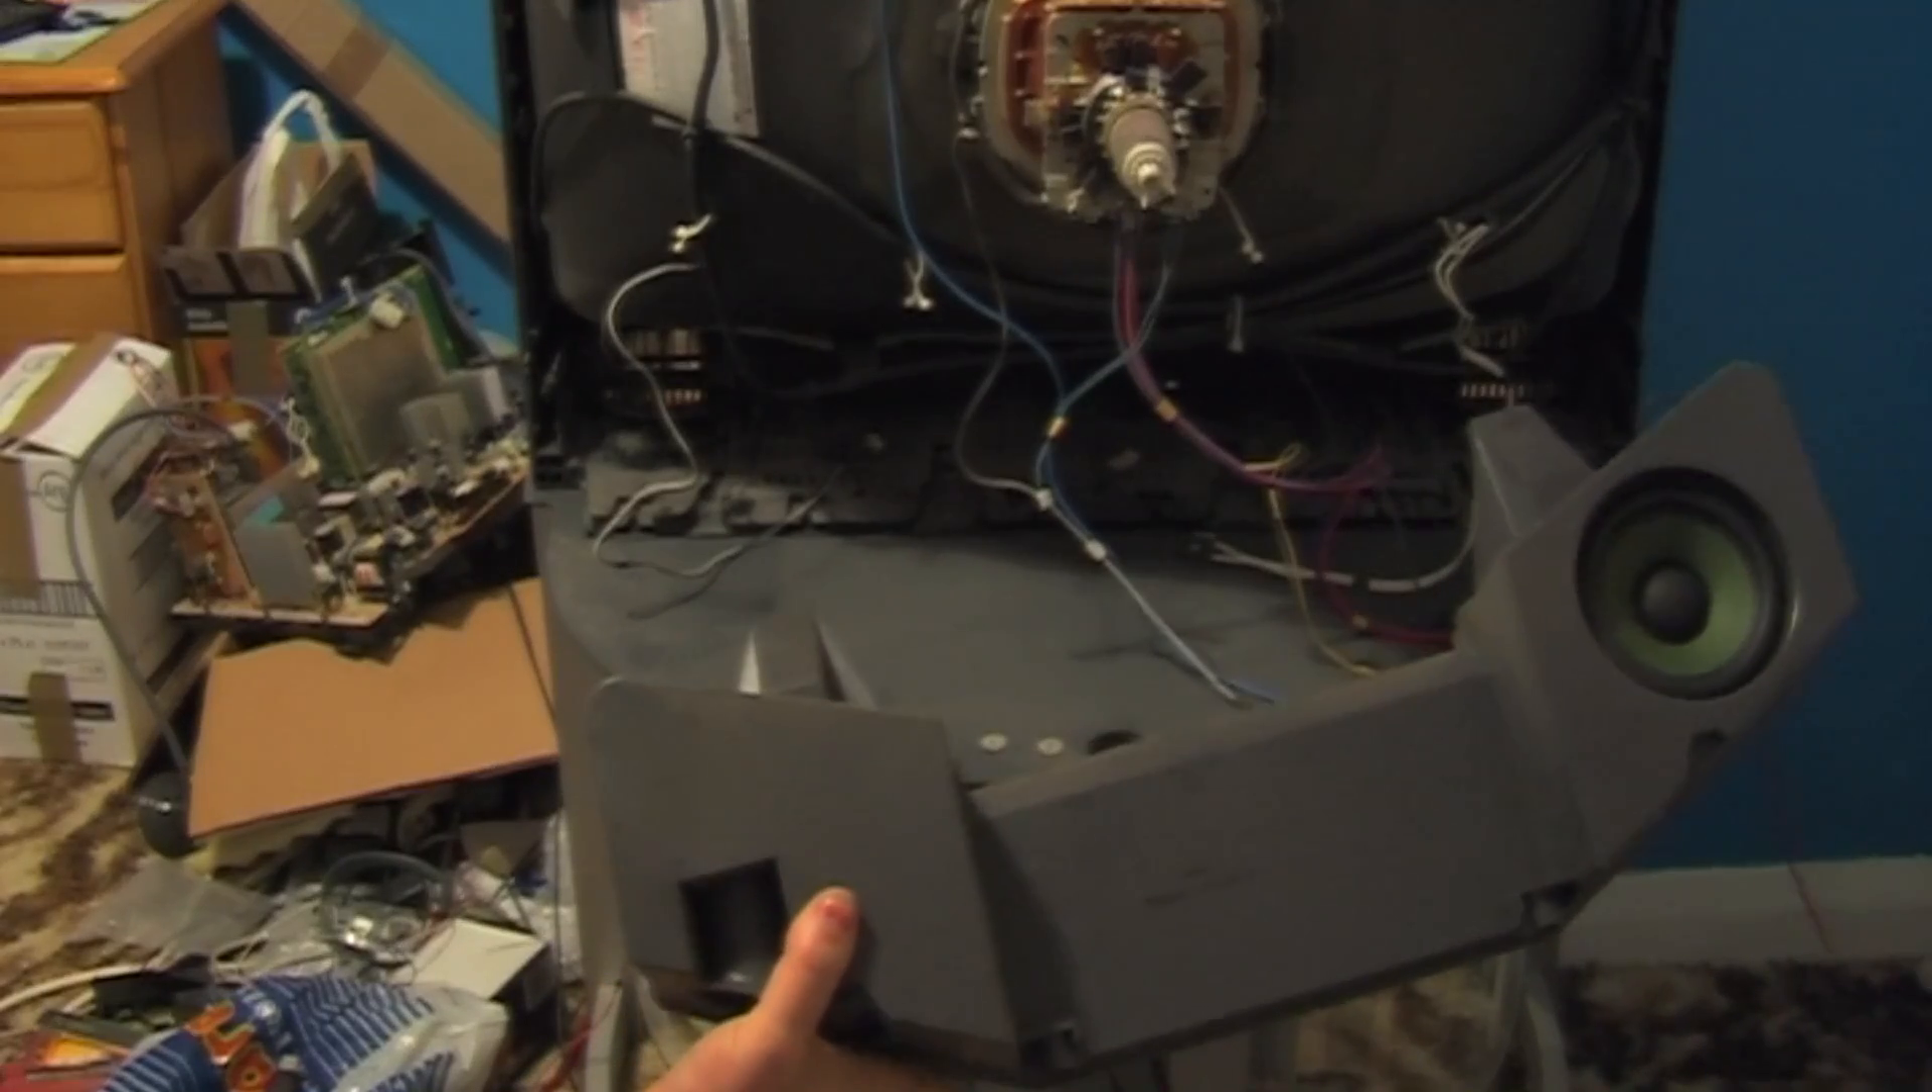Got a nice subwoofer assembly taken from inside the back cover.